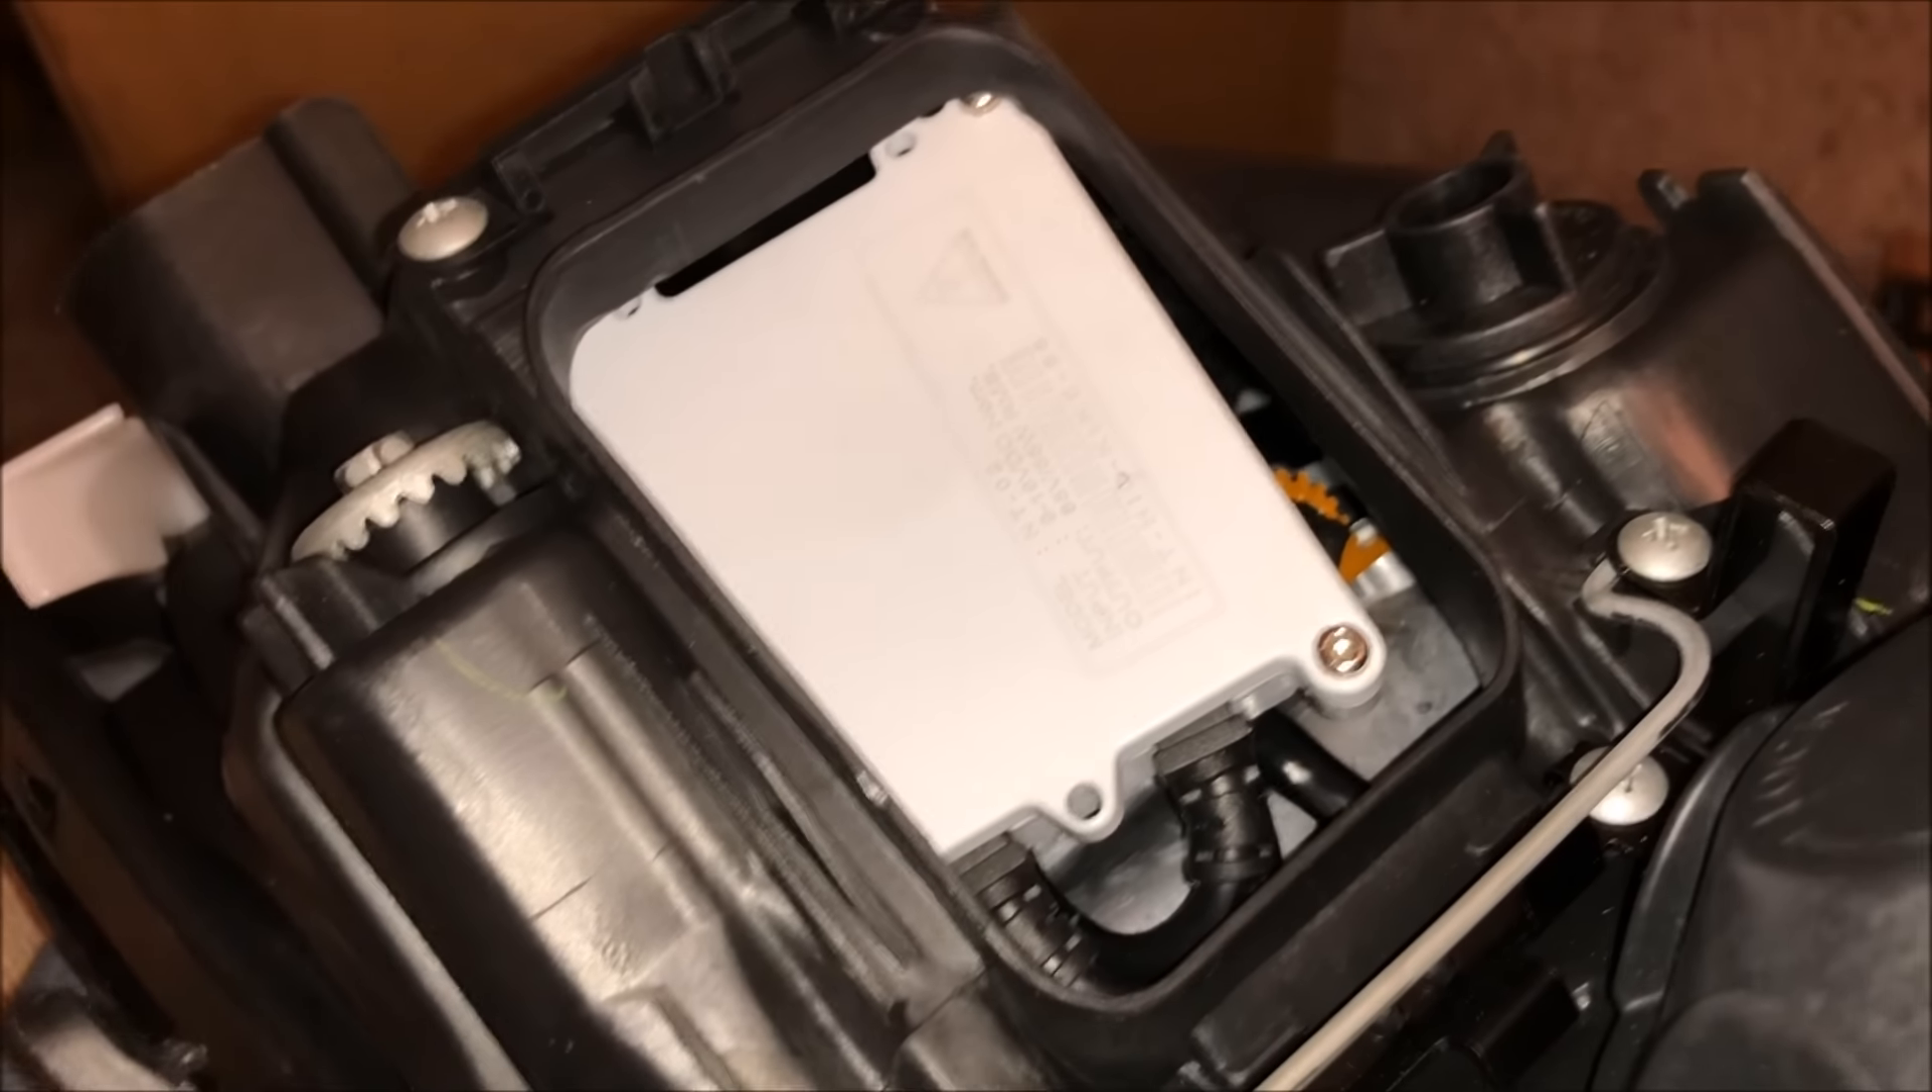So, as you can see, I was actually able to fit the HID kit inside within the headlight. And, obviously, it's a very tight fit in there.